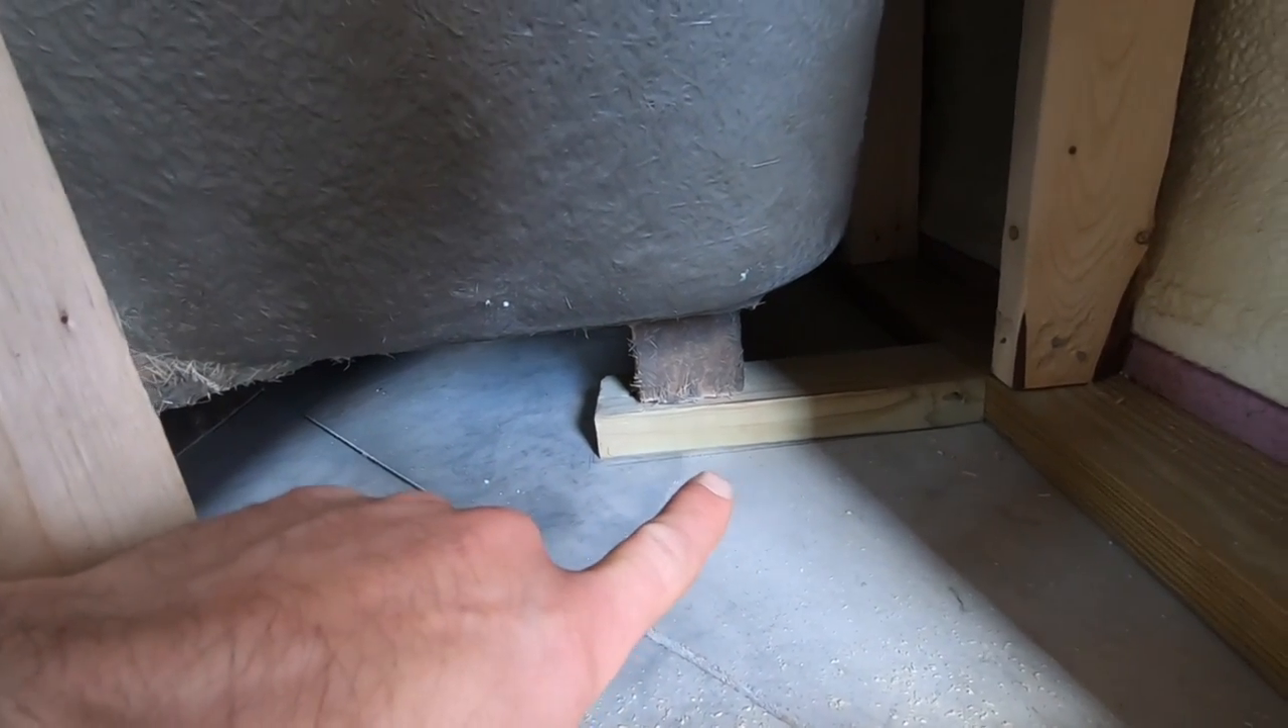All right, you can see how now that it's finished, those little legs are sitting on those green treated 2x4s that I screwed in and bolted to the floor.